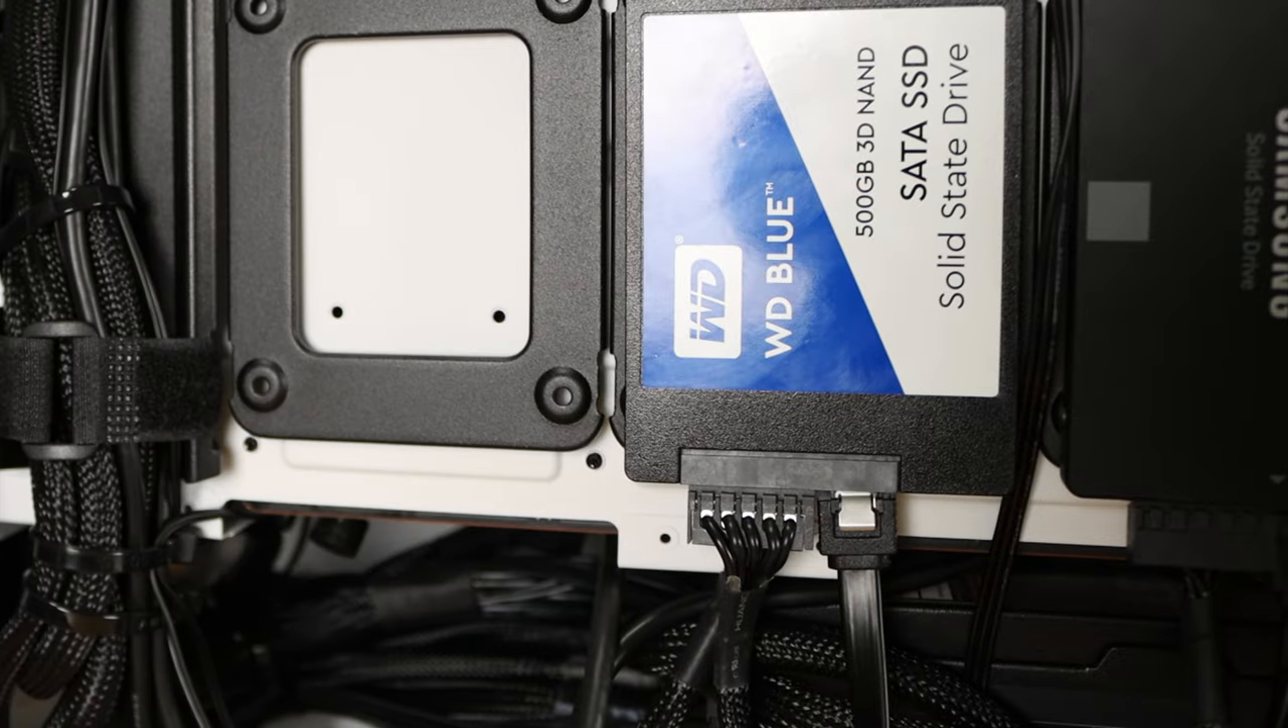SATA power connected and now SATA data right over here and everything is connected.